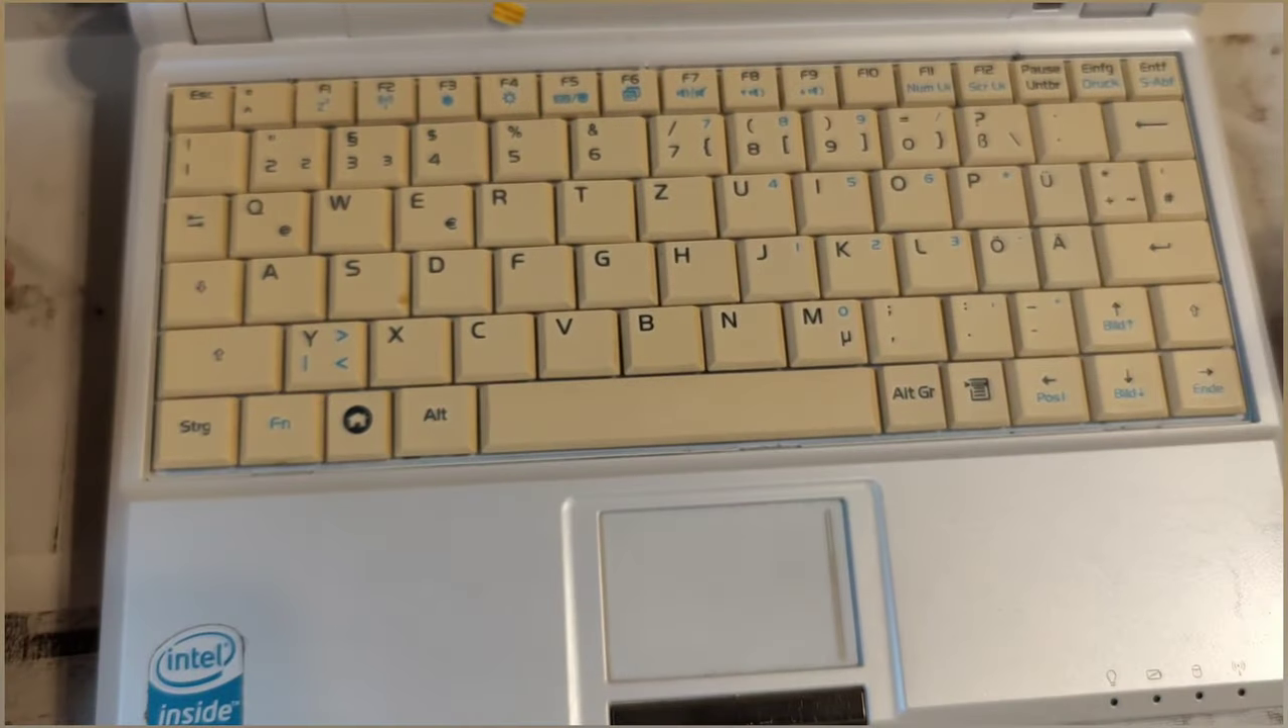The keyboard is now reattached to the unit and it is time to try it out.